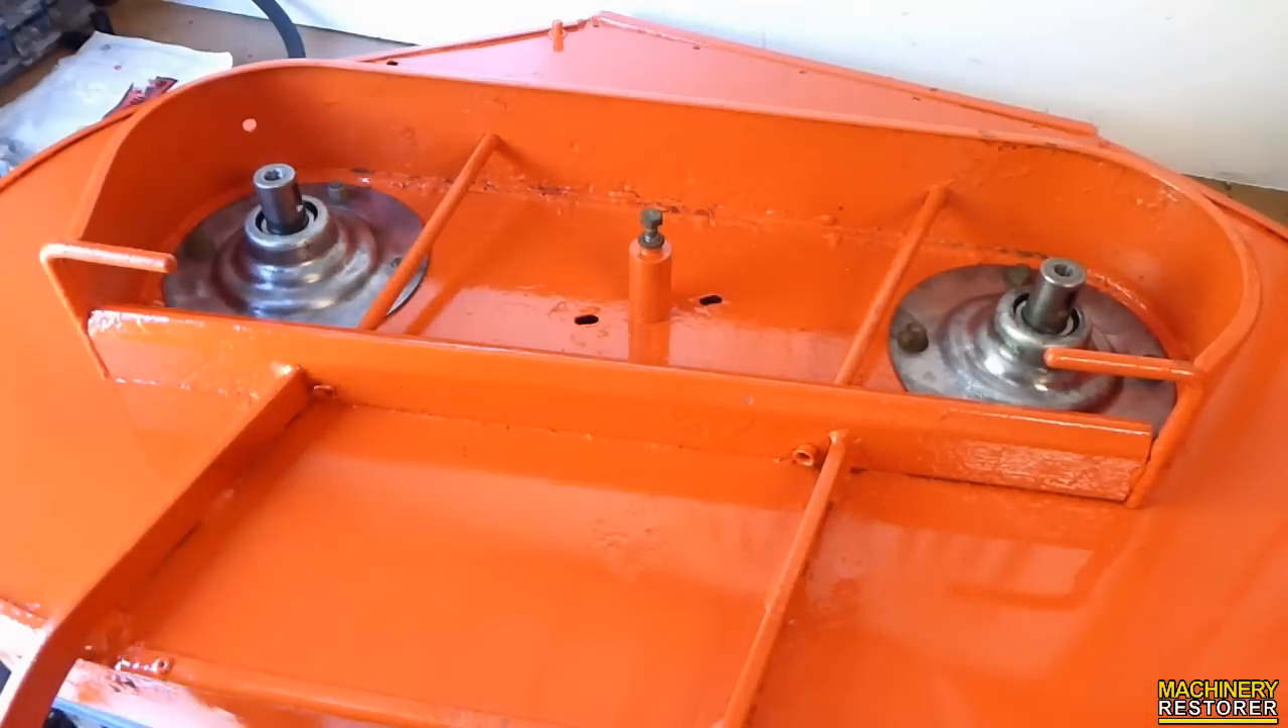And there we have it, that's the spindles and the bearings and the bearing houses all put in. The whole assembly is put together now.